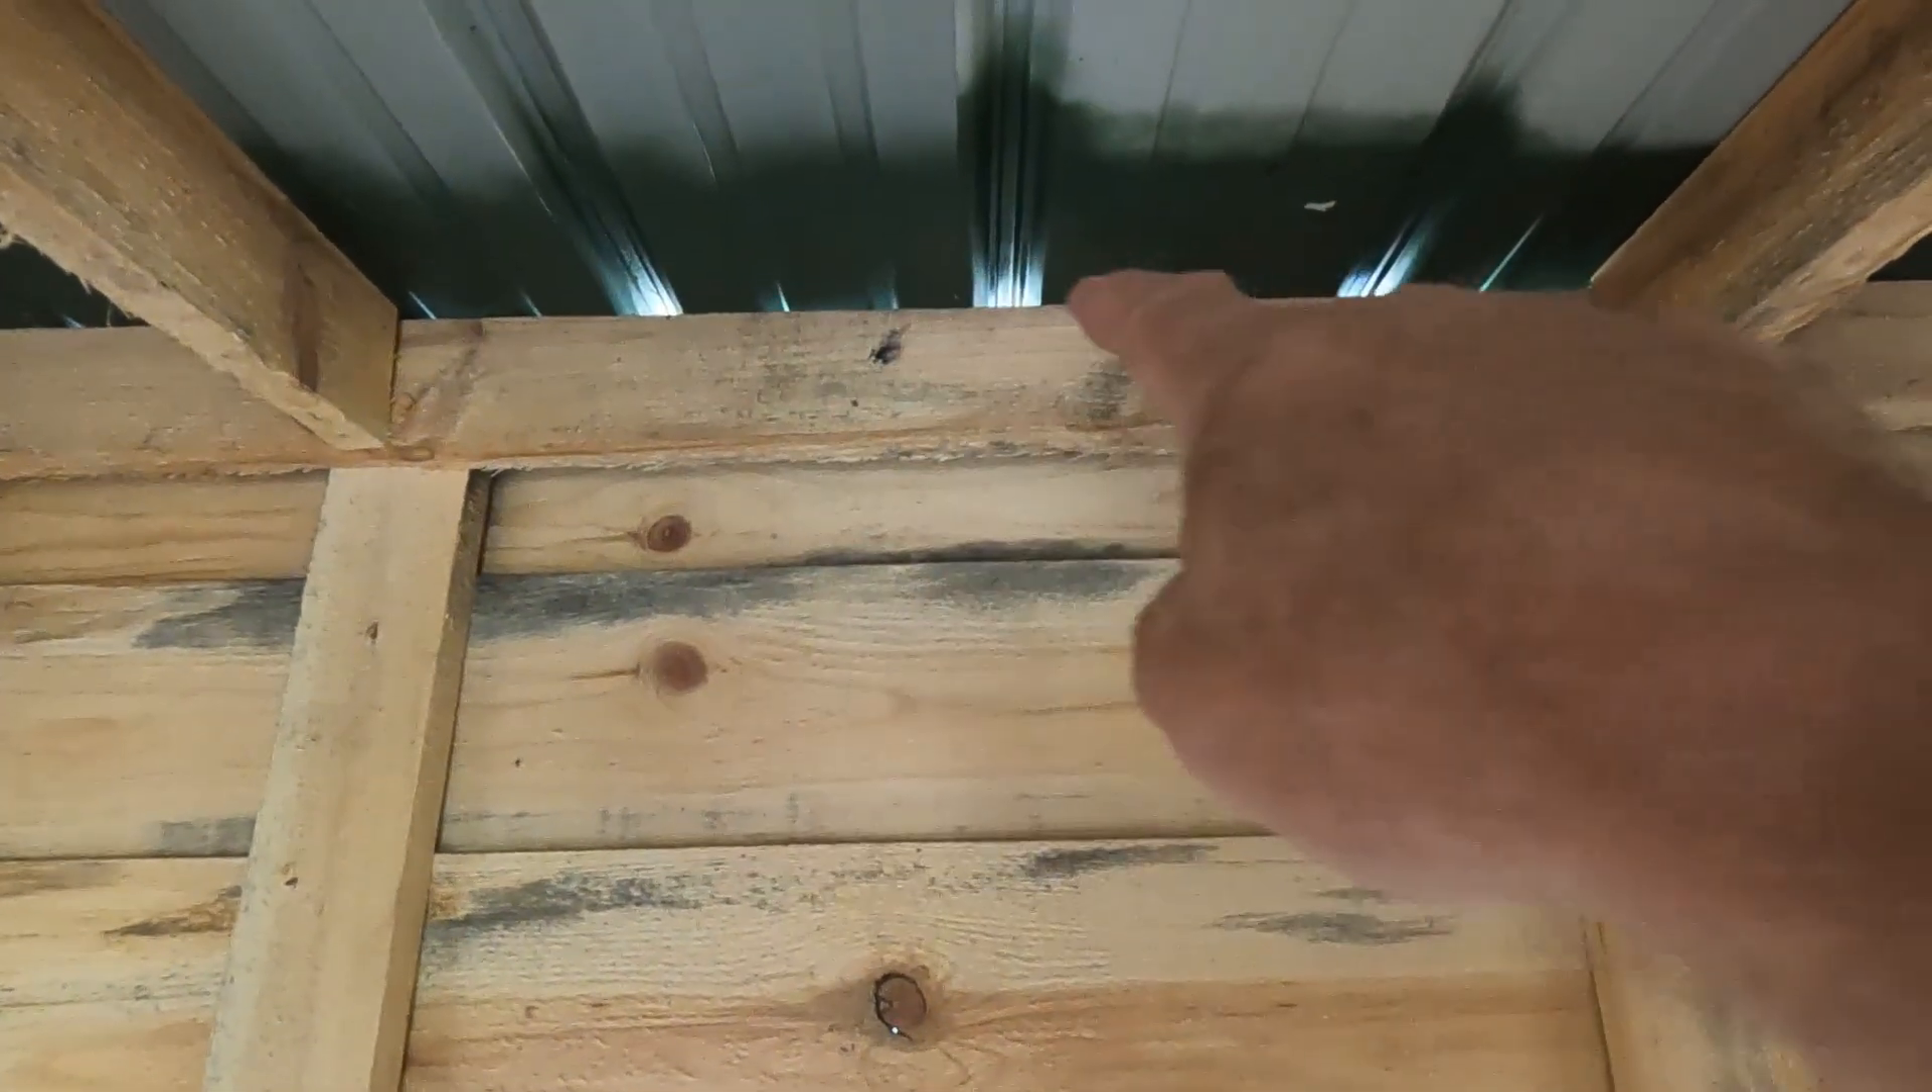I don't know how well you're gonna see that right up there I got some gaps where the roof went on.